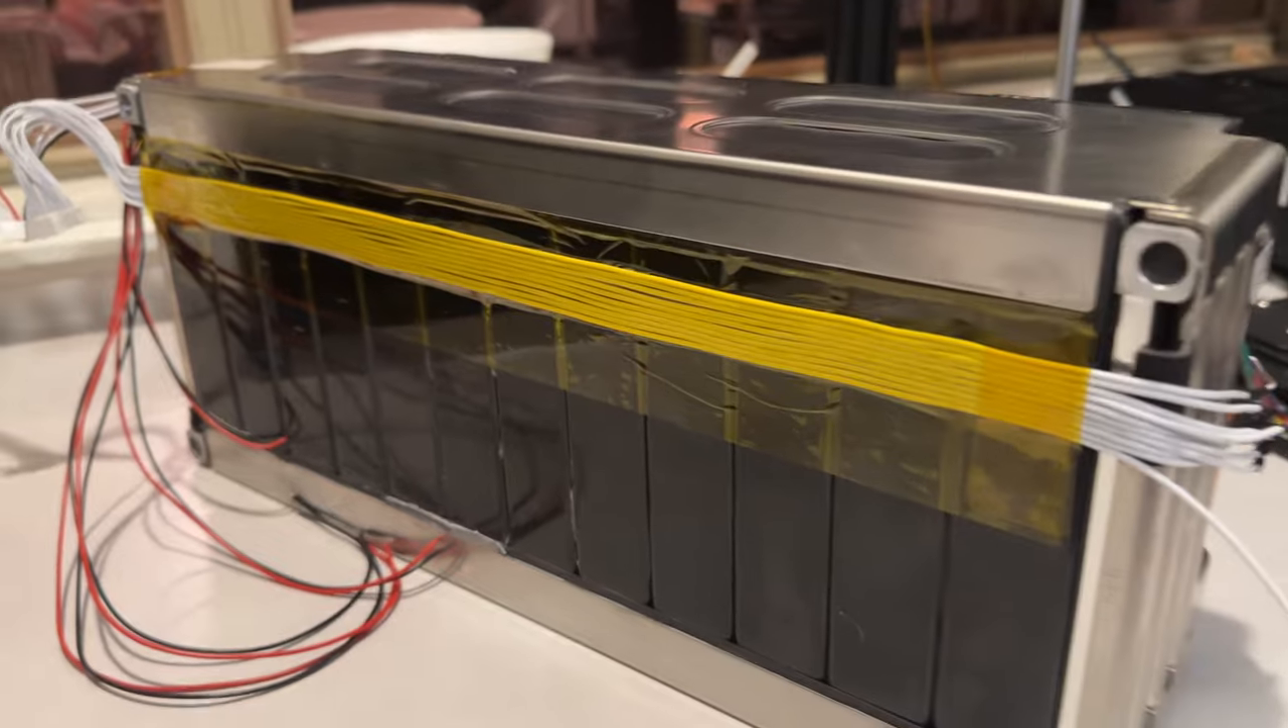Now I have the balance wires secured in place and they're staggered so that when I press these modules together they'll be flush to those surfaces and not interfere with each other.